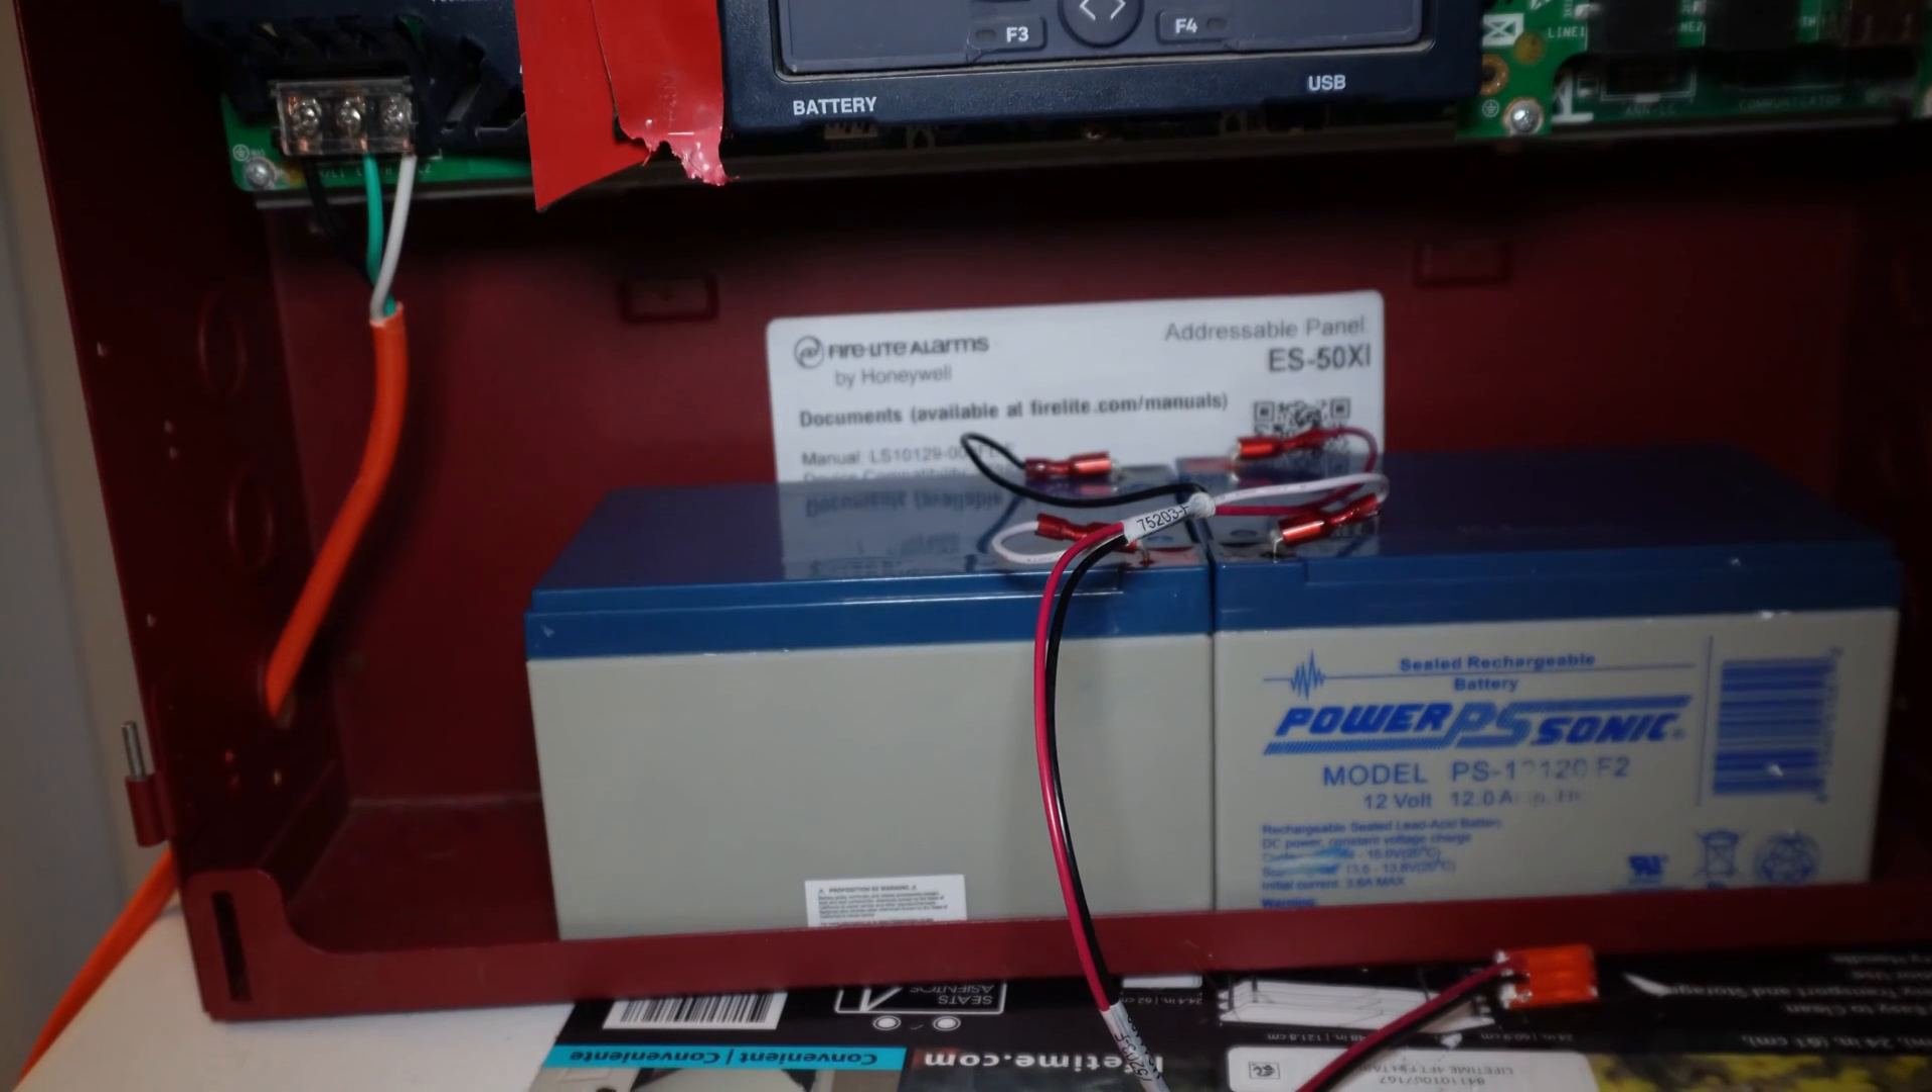All right so now we've got the battery side wired up.